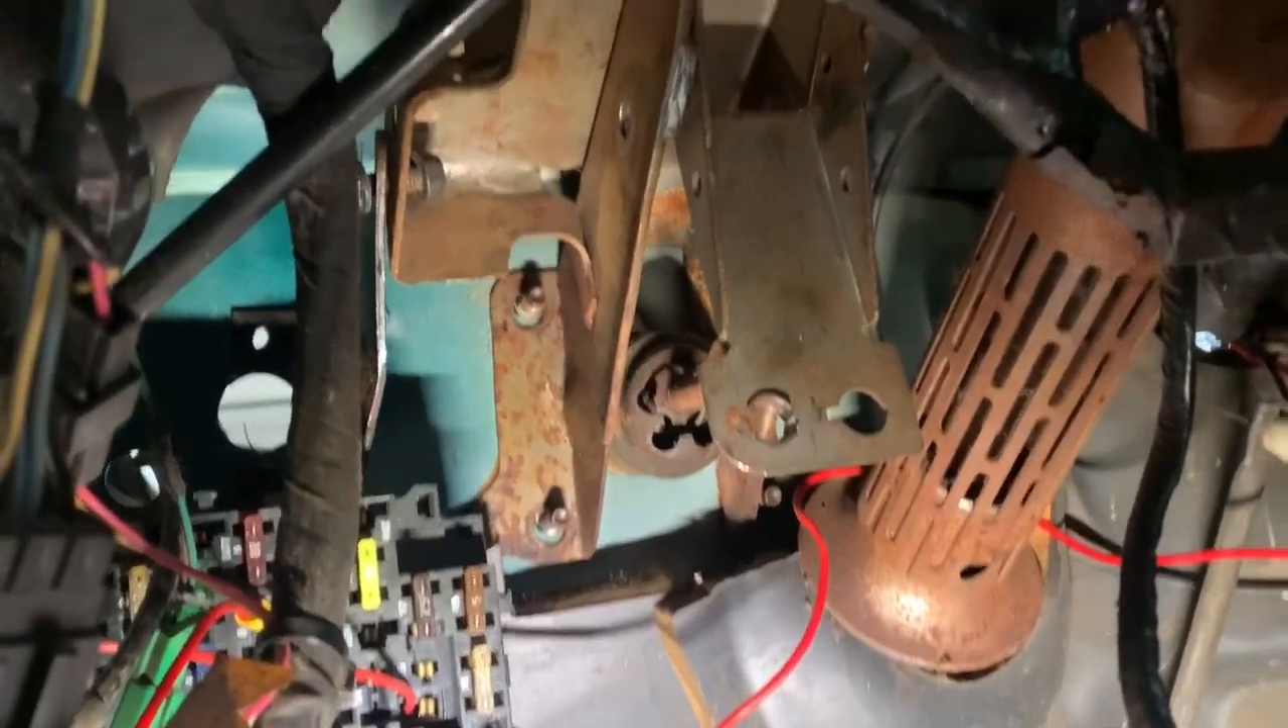All right, we got the bracket for the pedal set in.